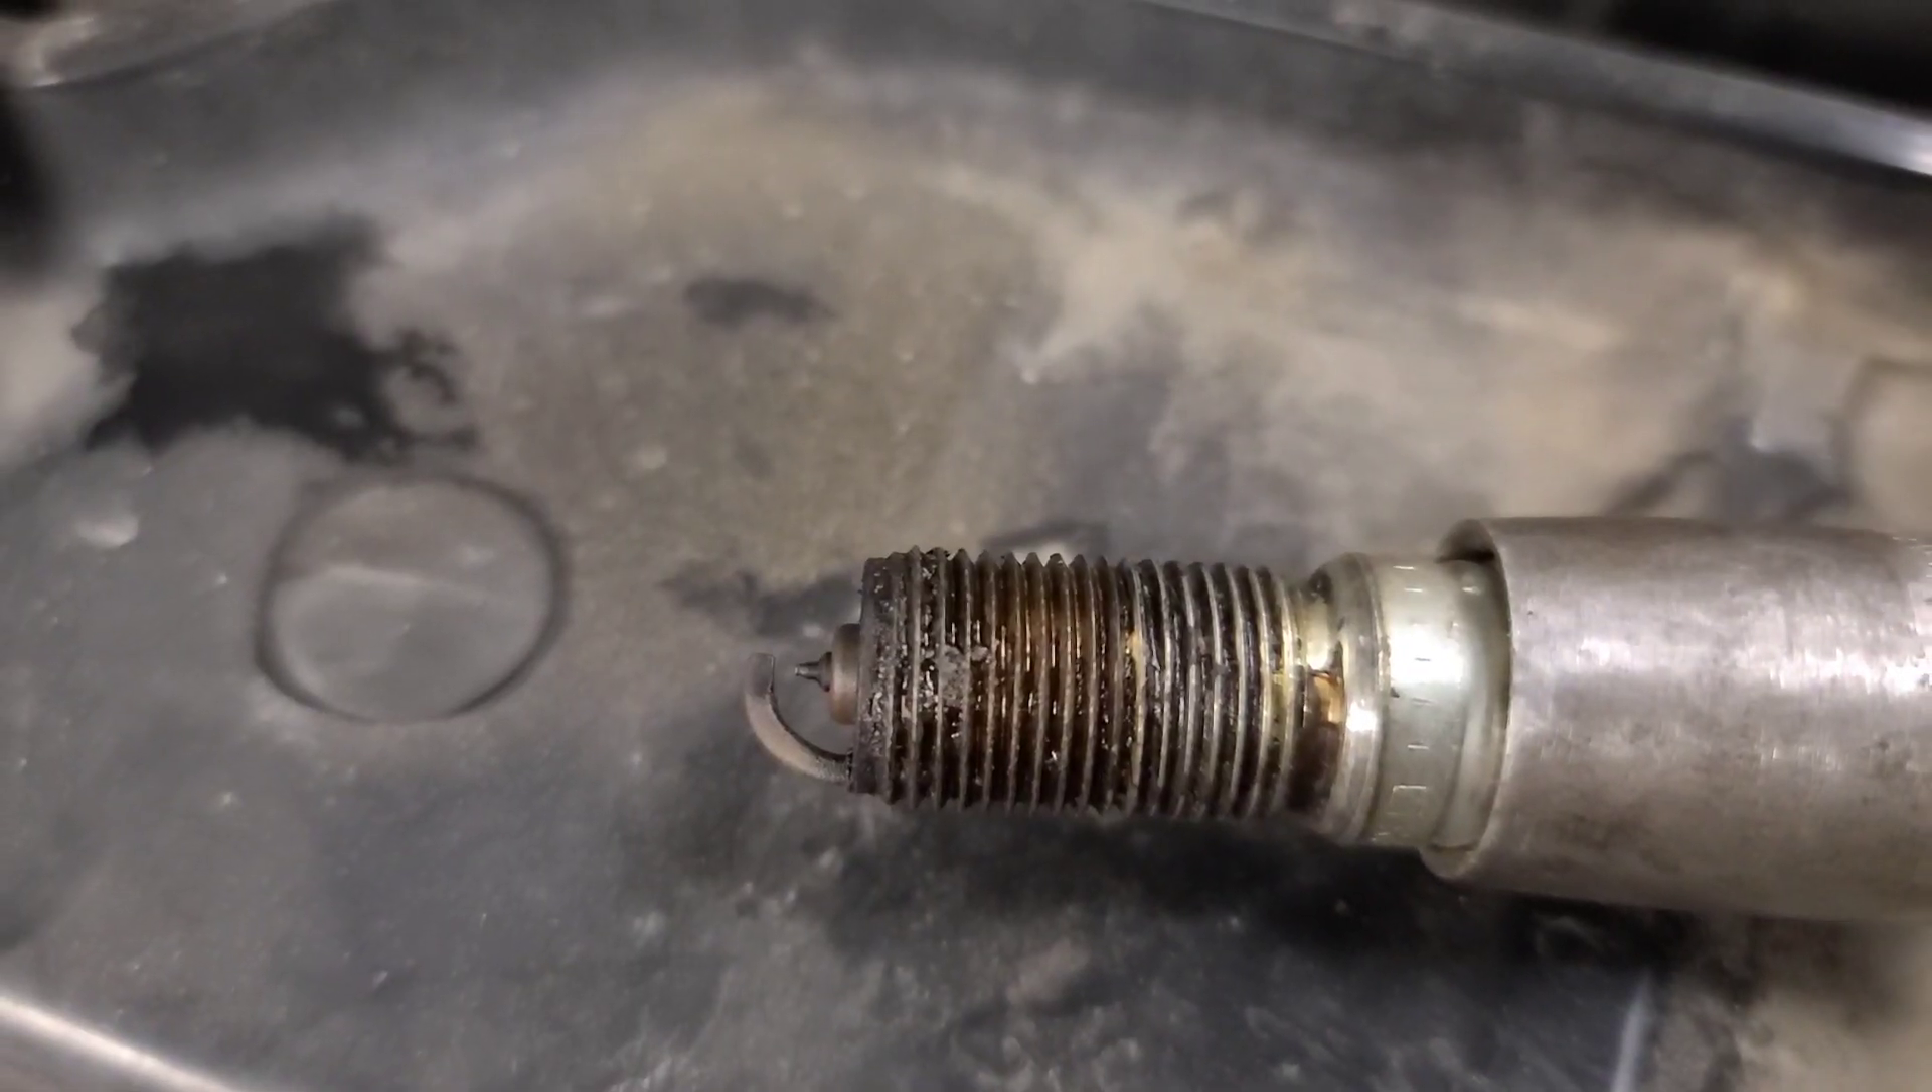So there's the spark plug out of this cylinder.